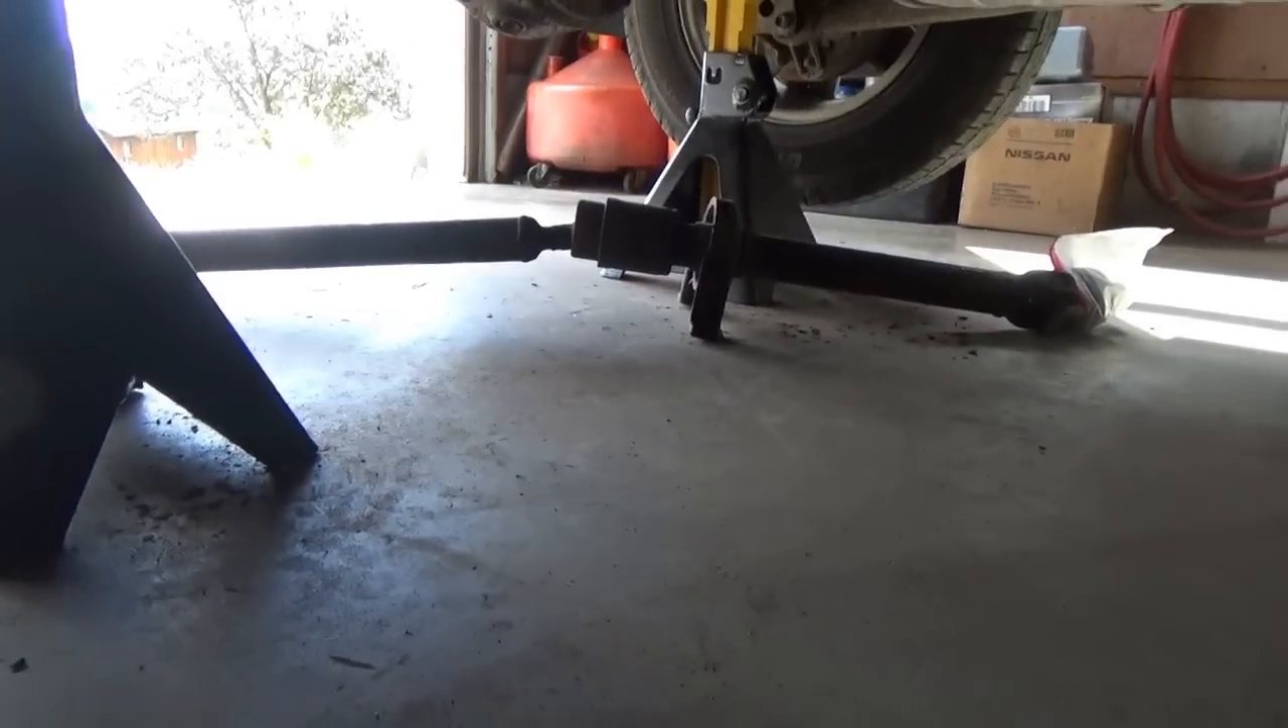Got the rear drive shaft off.